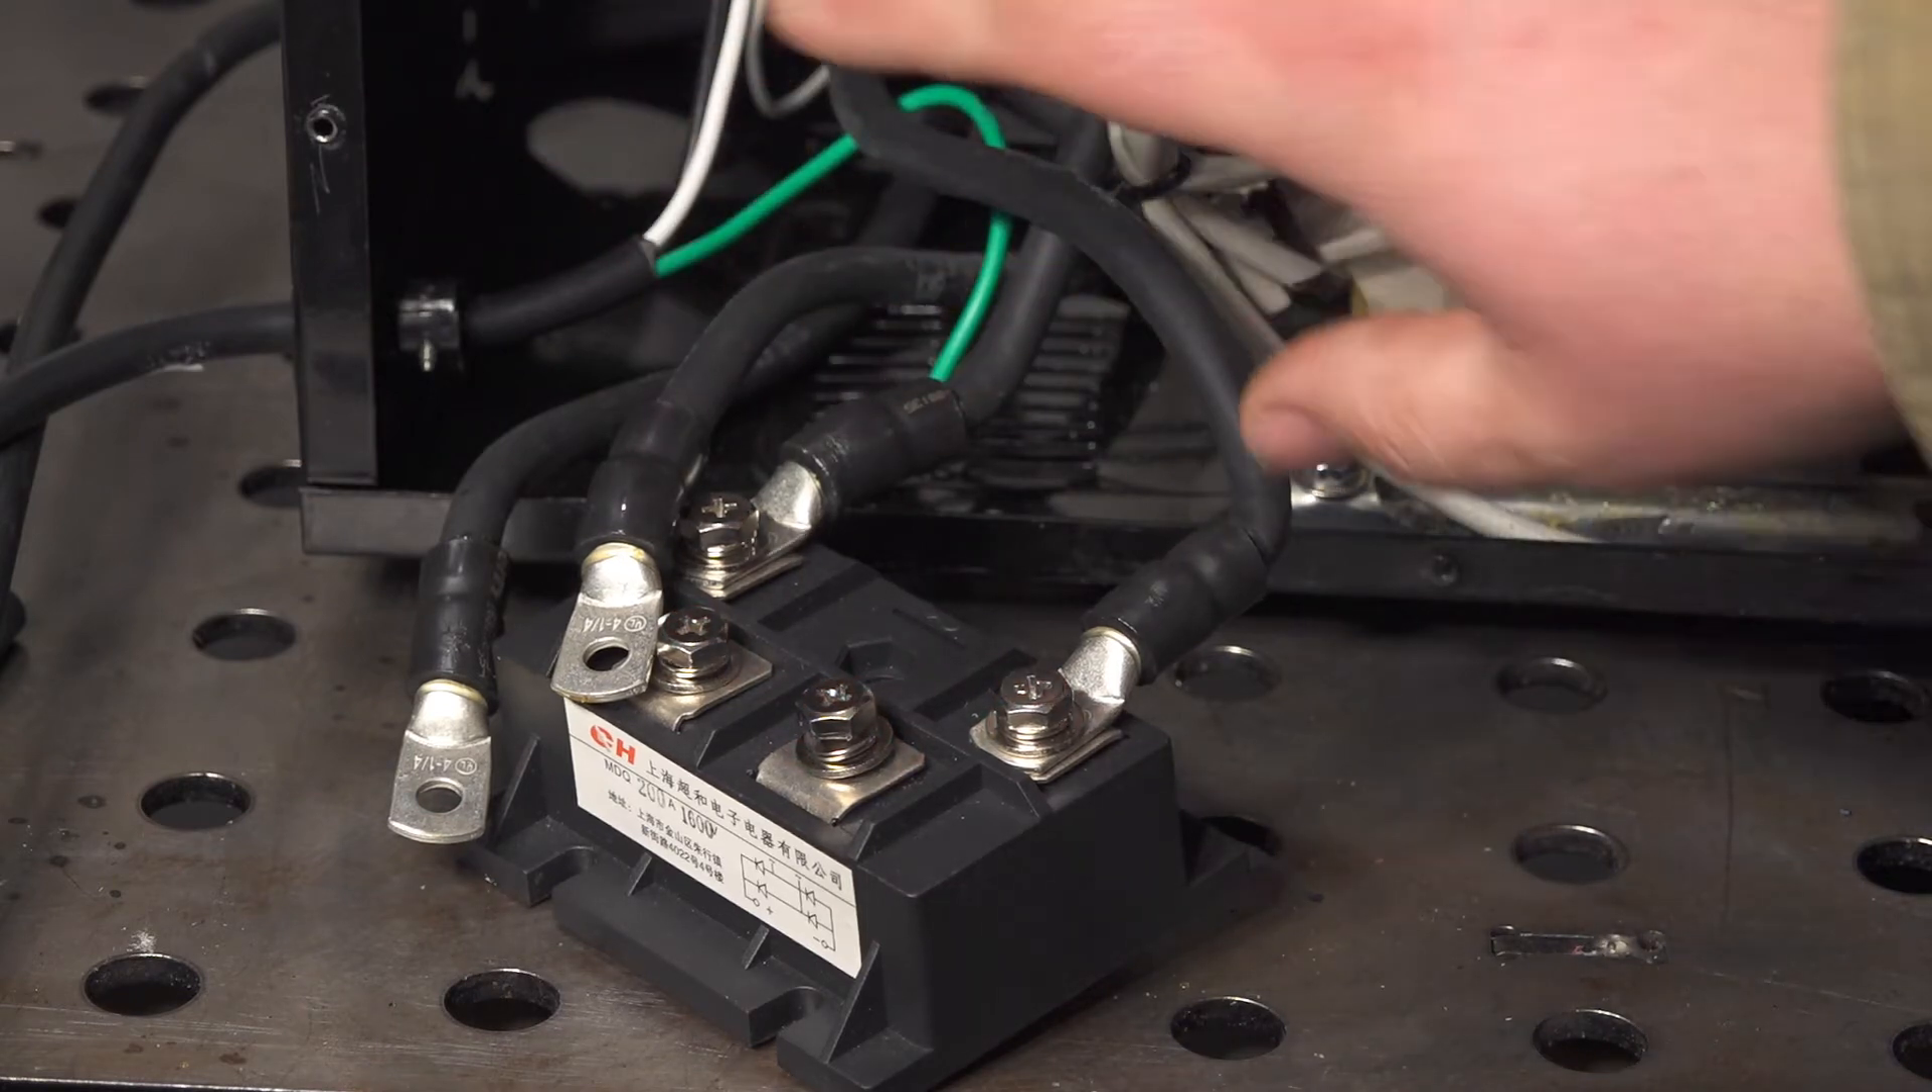And on this side once again I got the wires all soldered and heat shrink tubing onto the terminals and I've only got the AC side landed so far.